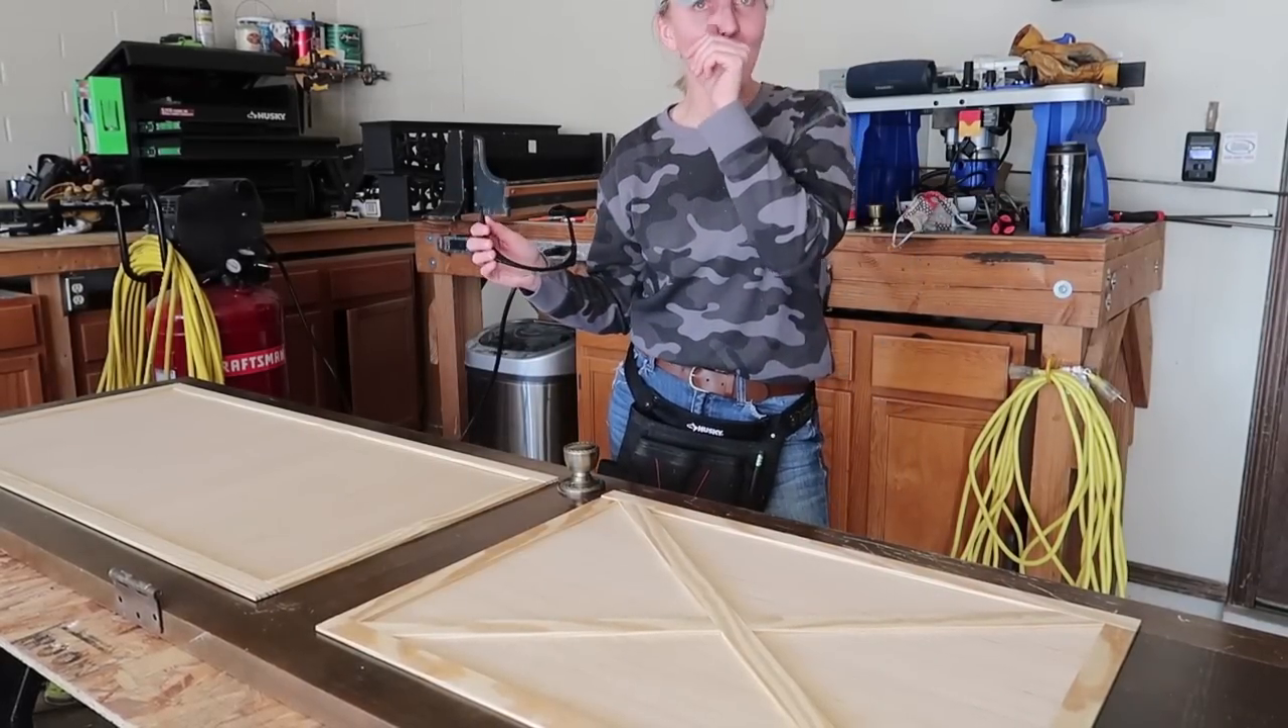Hey guys alrighty so I have all the trim on.